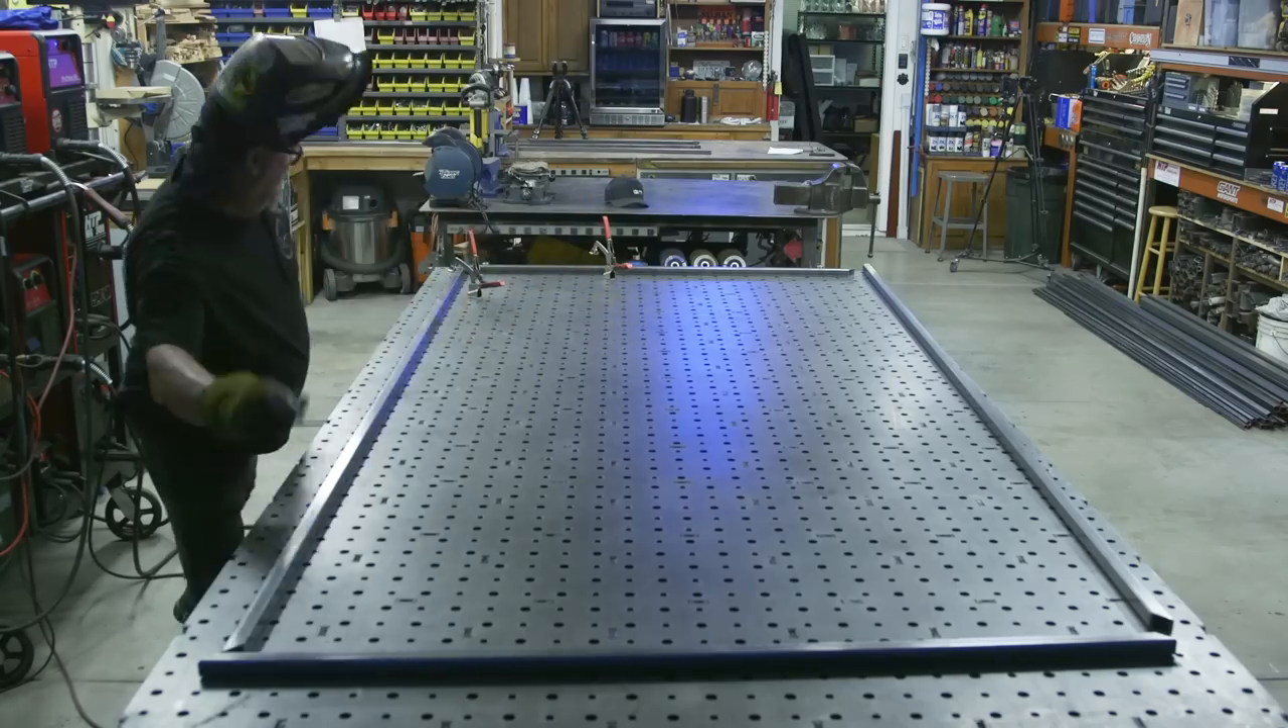Look at this thing it just barely fits on my welding table.